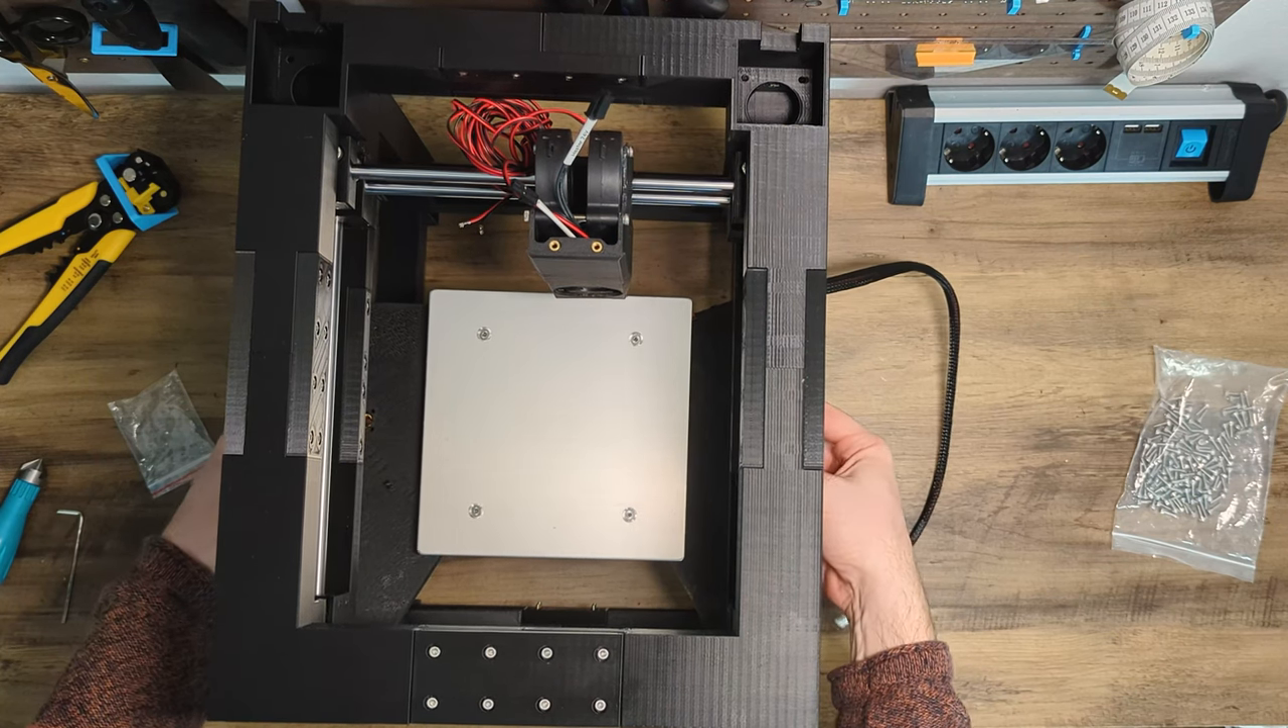After that our frame is built up and we are ready to attach all the electronic parts.